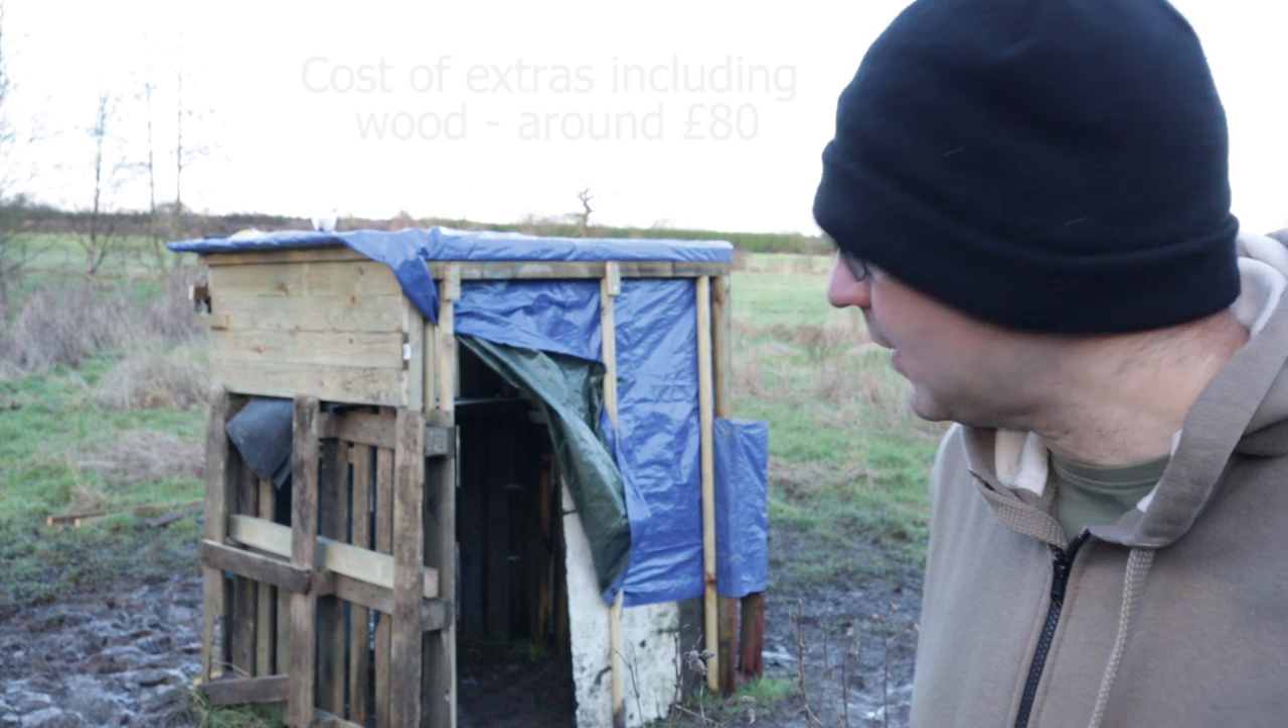You've probably noticed I've still got some gaps on the walls of the hide.